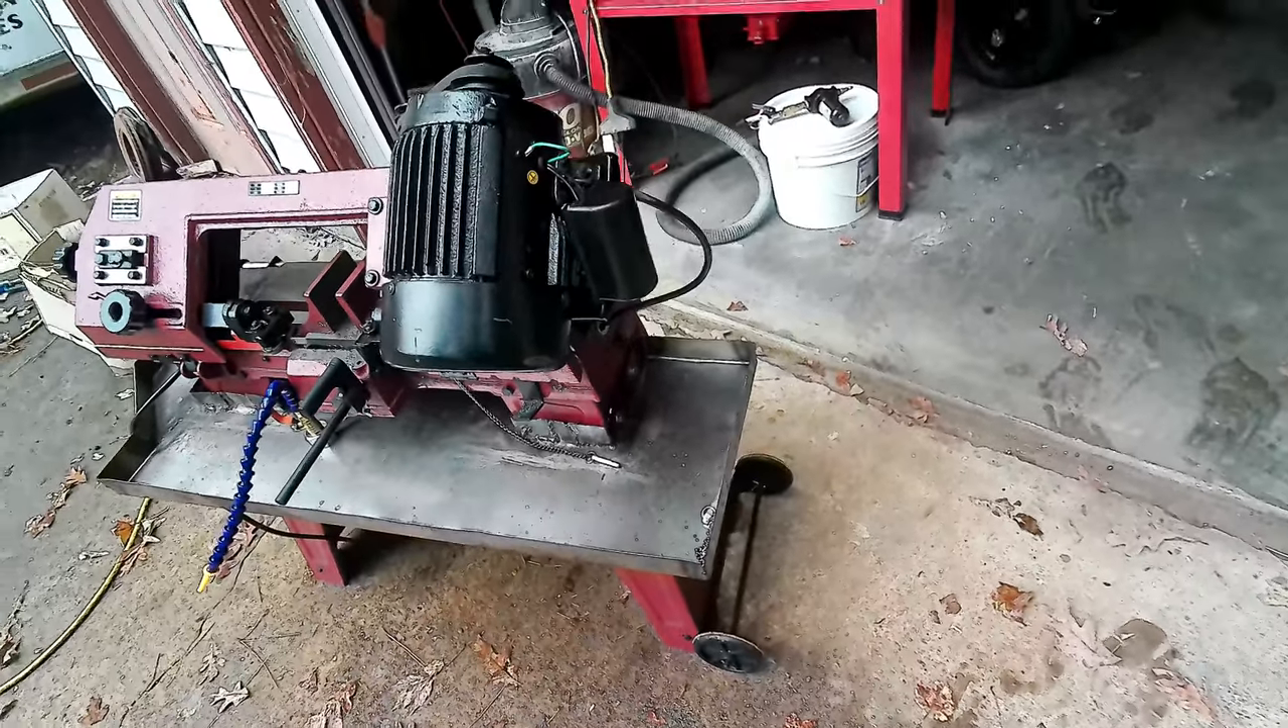All right guys so as you can see we got the pan all fabbed up and attached to the saw.